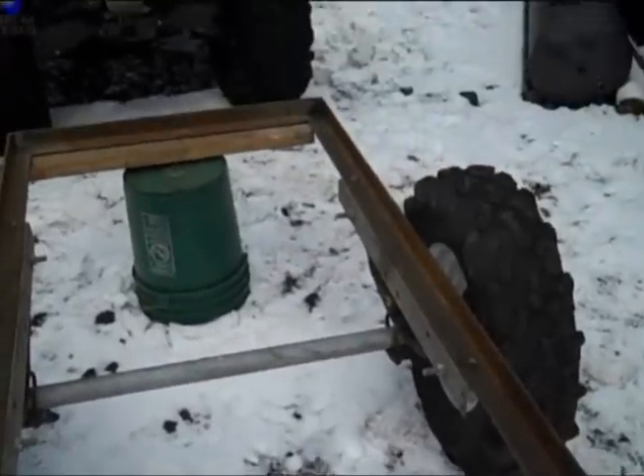Working on this little trailer I got the axle done and I got this basic frame built right here.